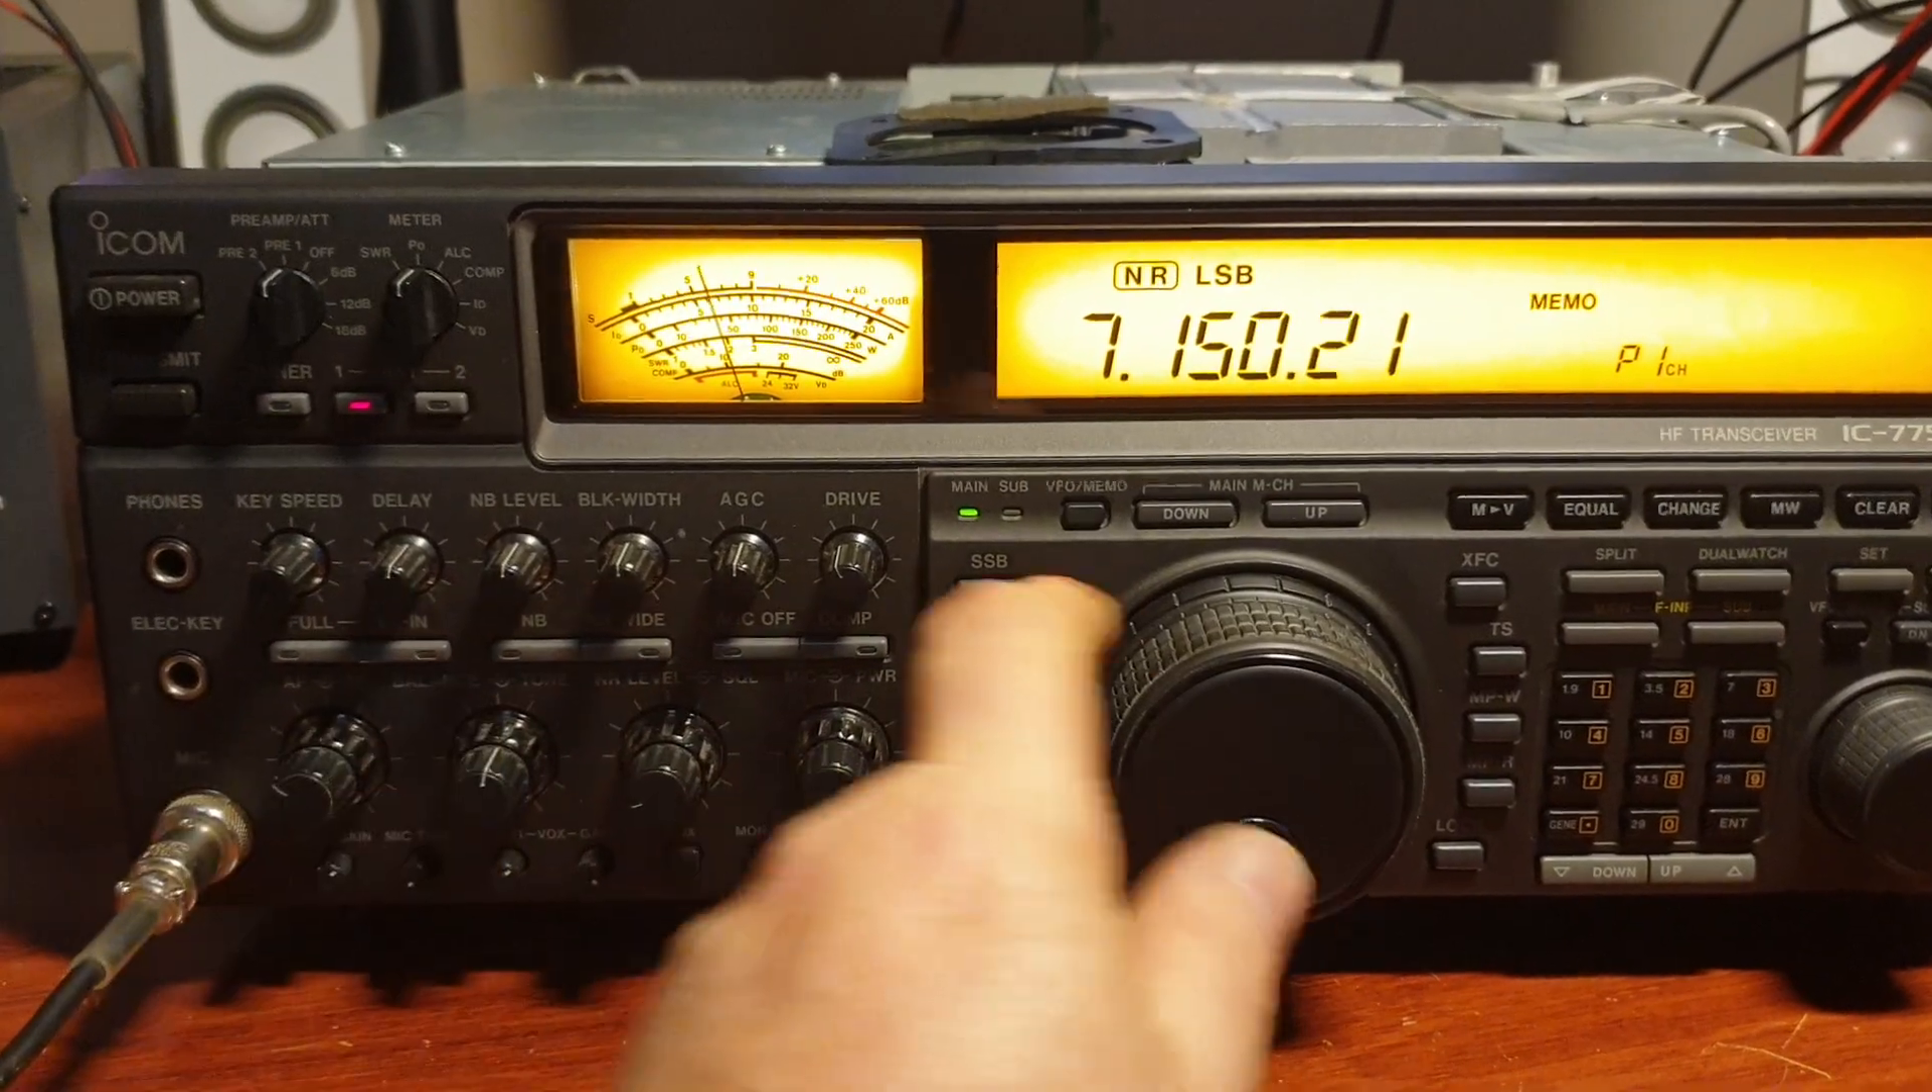I haven't put the, uh, top cover back on yet.